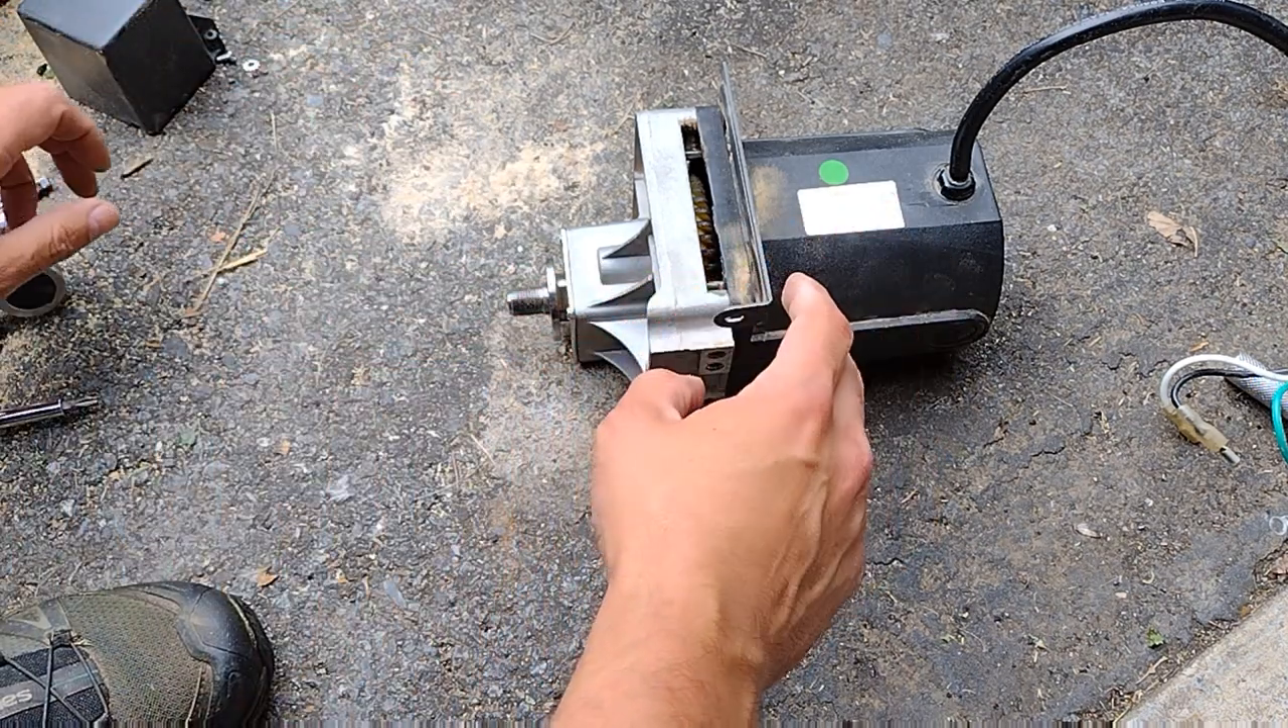So the motor is out Now we have the motor out.